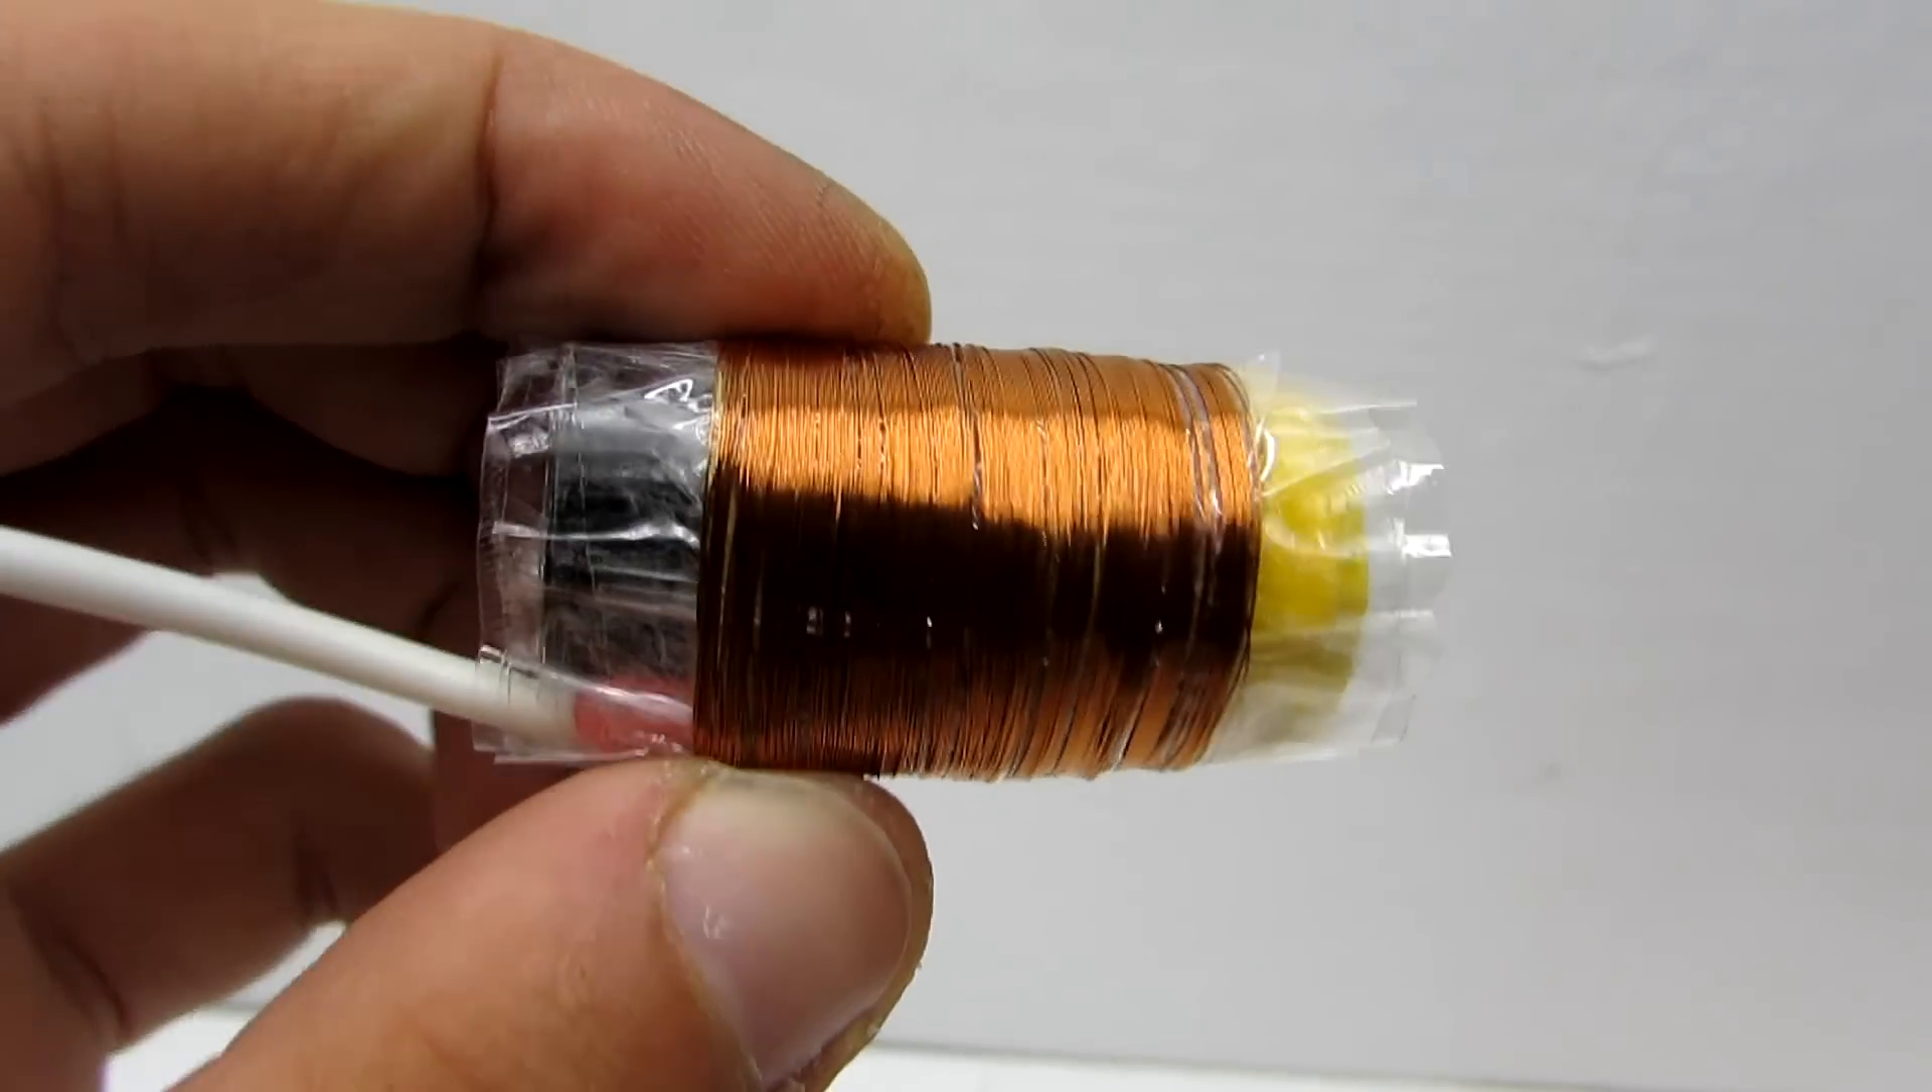I fixed the wire to the frame with tape.